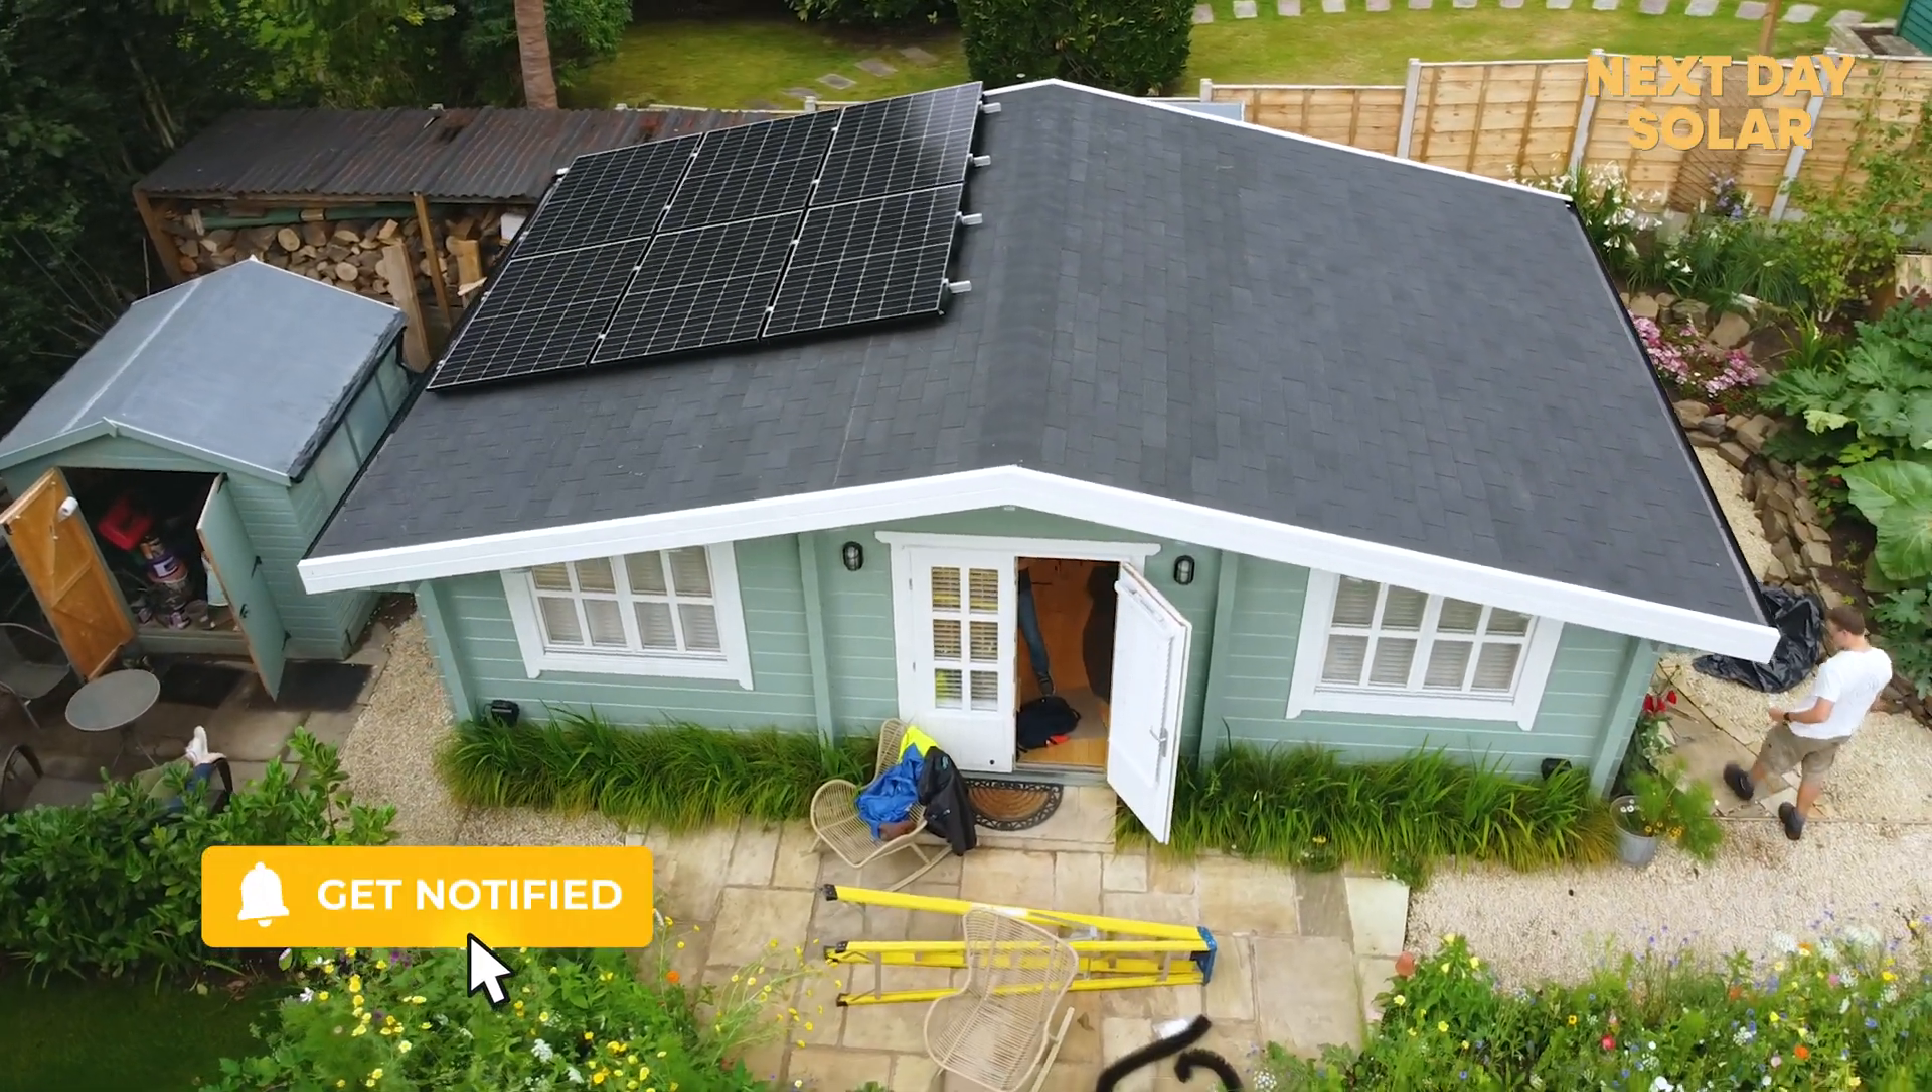Okay everyone the panels are all set up and taking in the last of the sun's rays for the day.